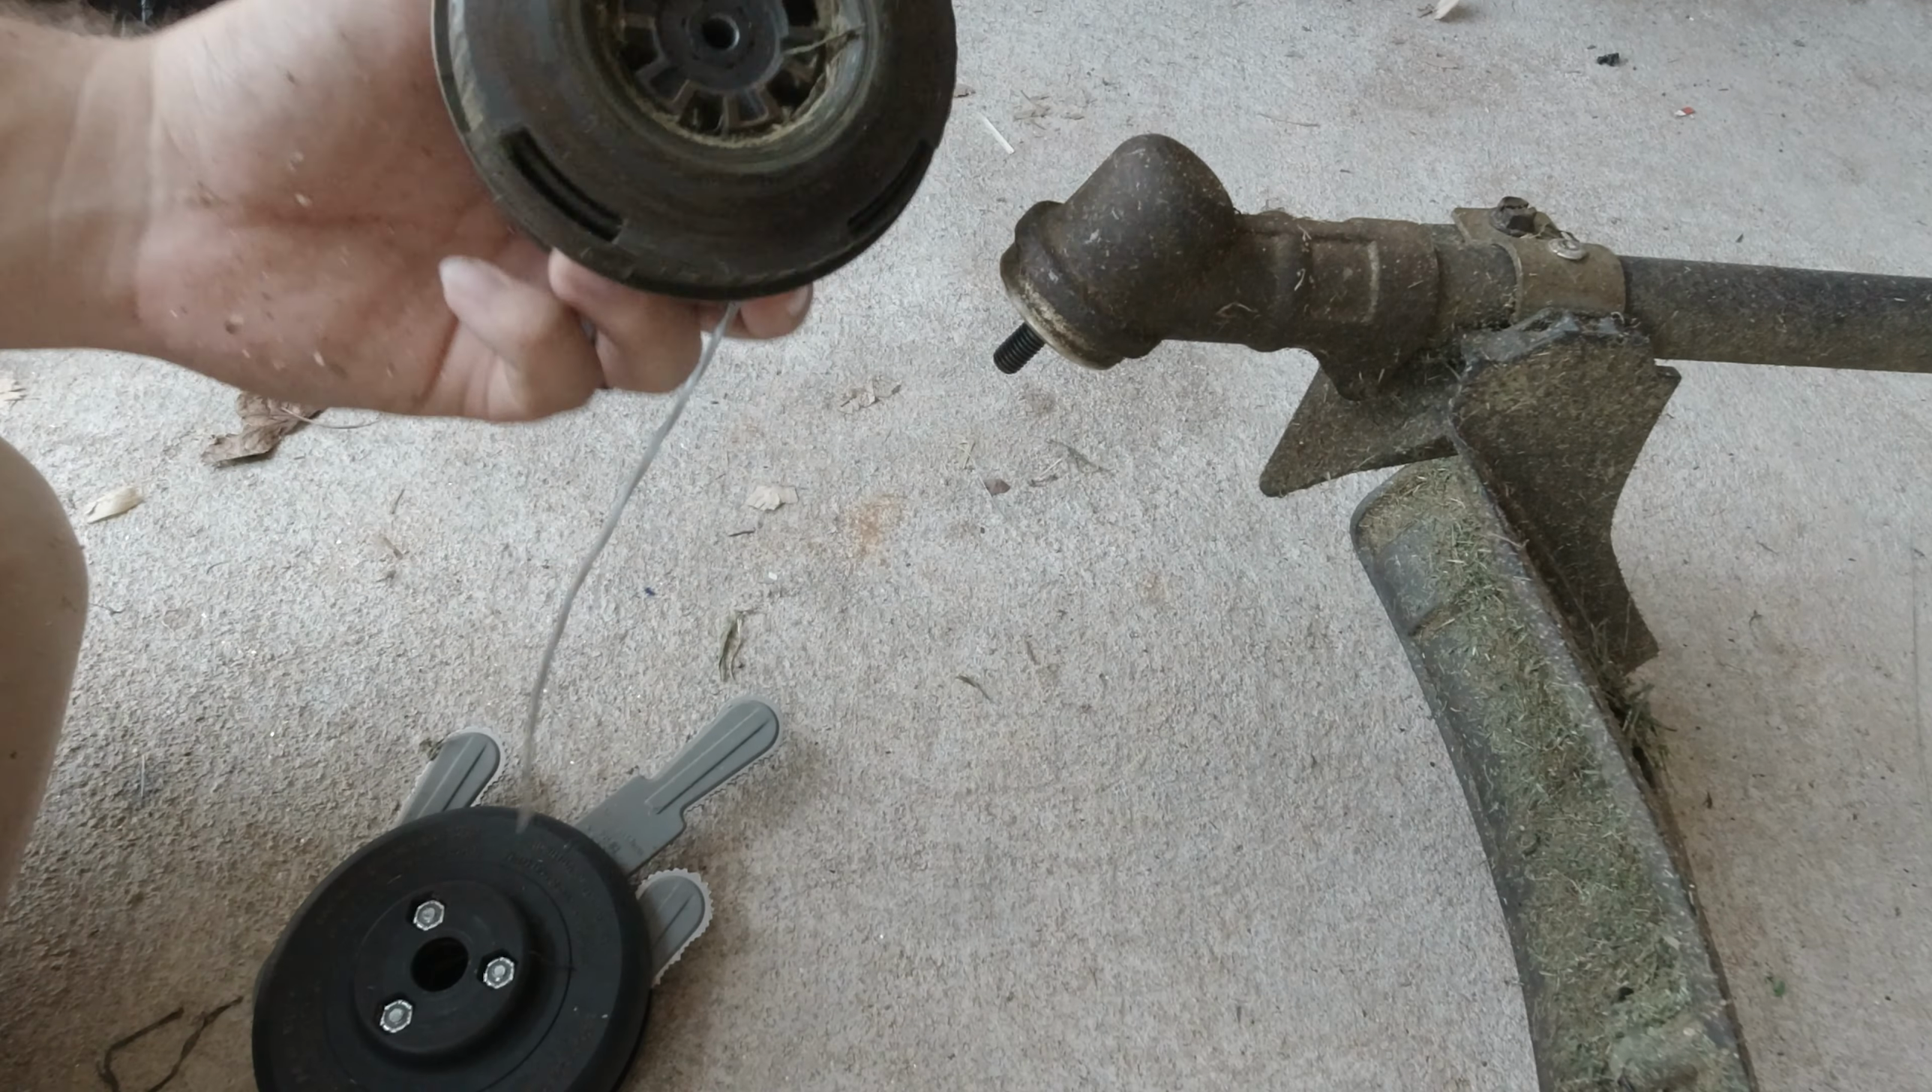All right, so I have the whole old head off.